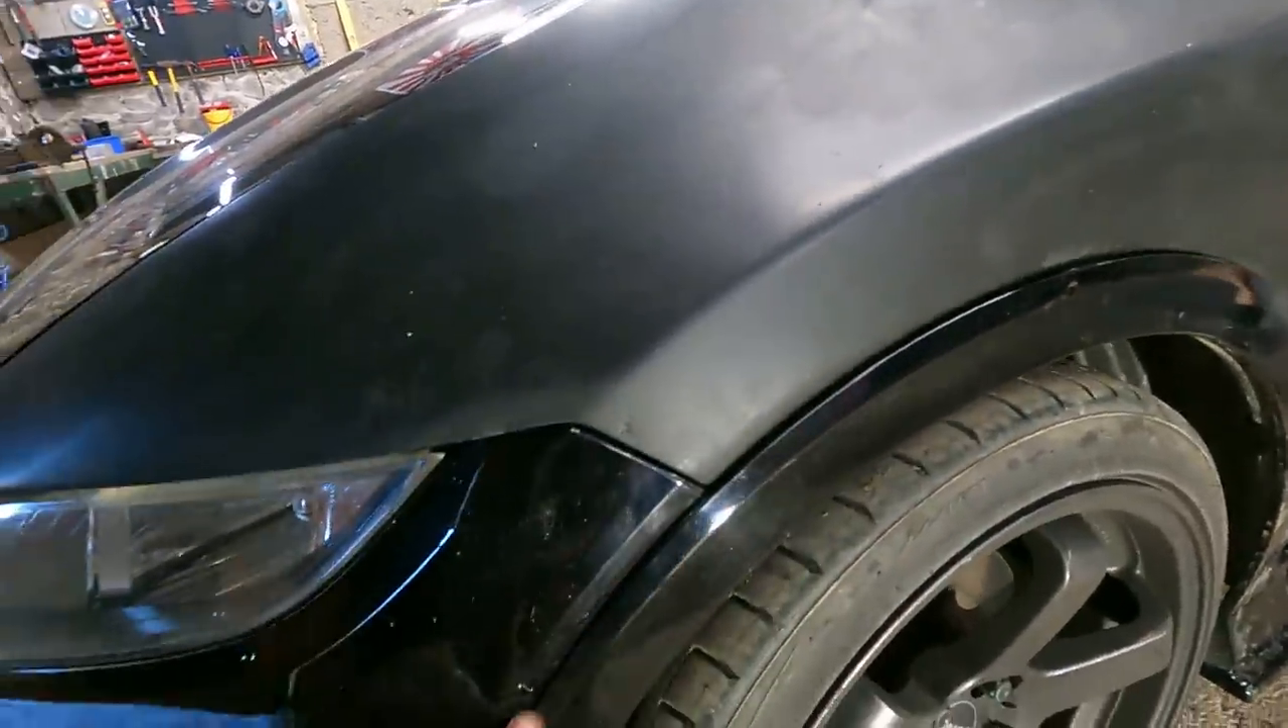That there is perfect, the way the front bumper lines up with the wing itself, it's pretty much perfect.